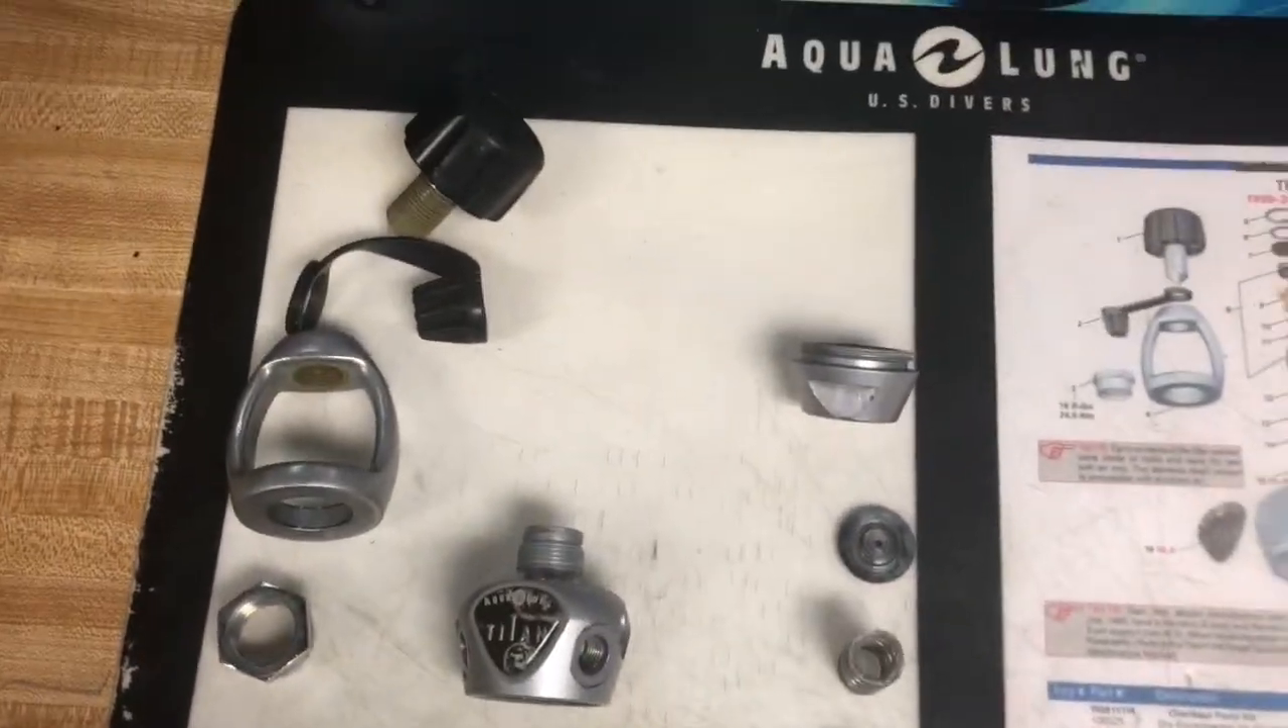Okay so you can see that we've gotten the regulator apart, at least the first steps.